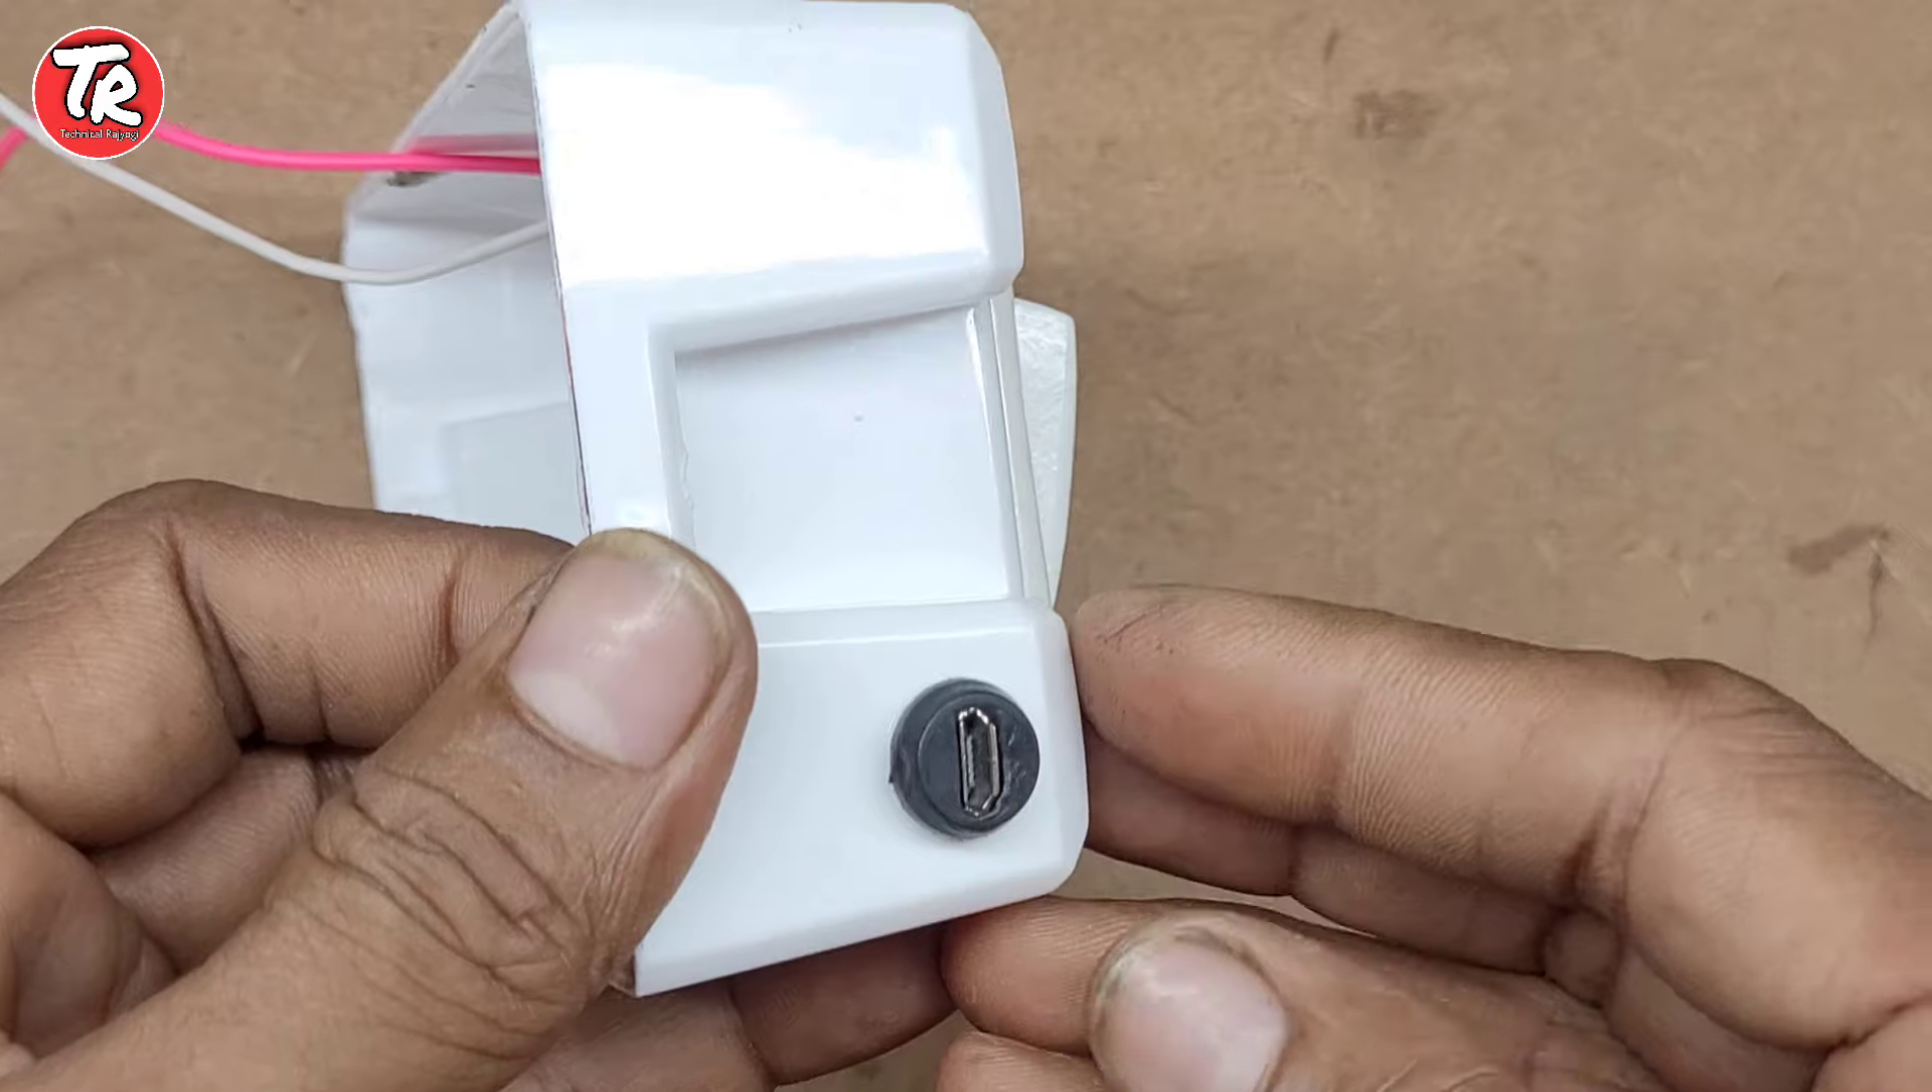तो यह हमने इसमें charging socket fit कर दिया है।